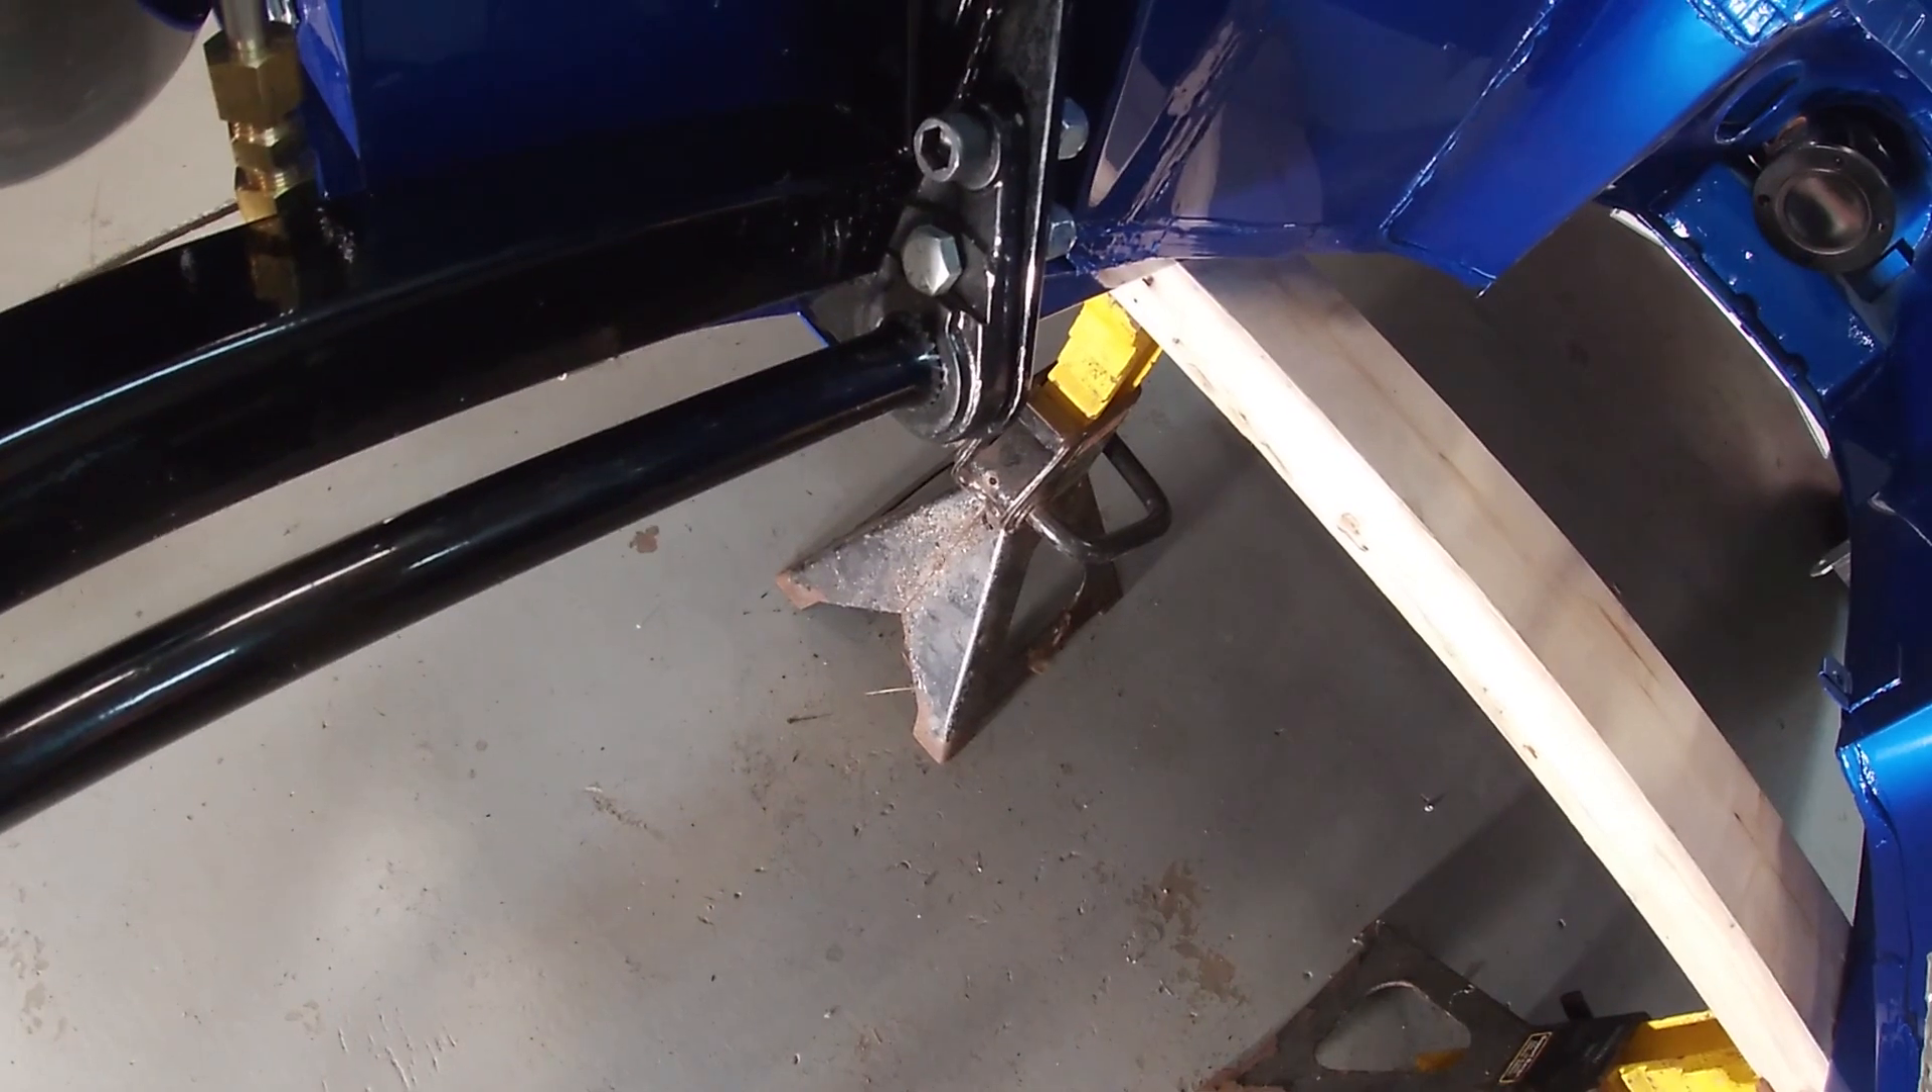The passenger side you can see that I have the bolts in place now for the torsion arm relative to the torque torsion bar.